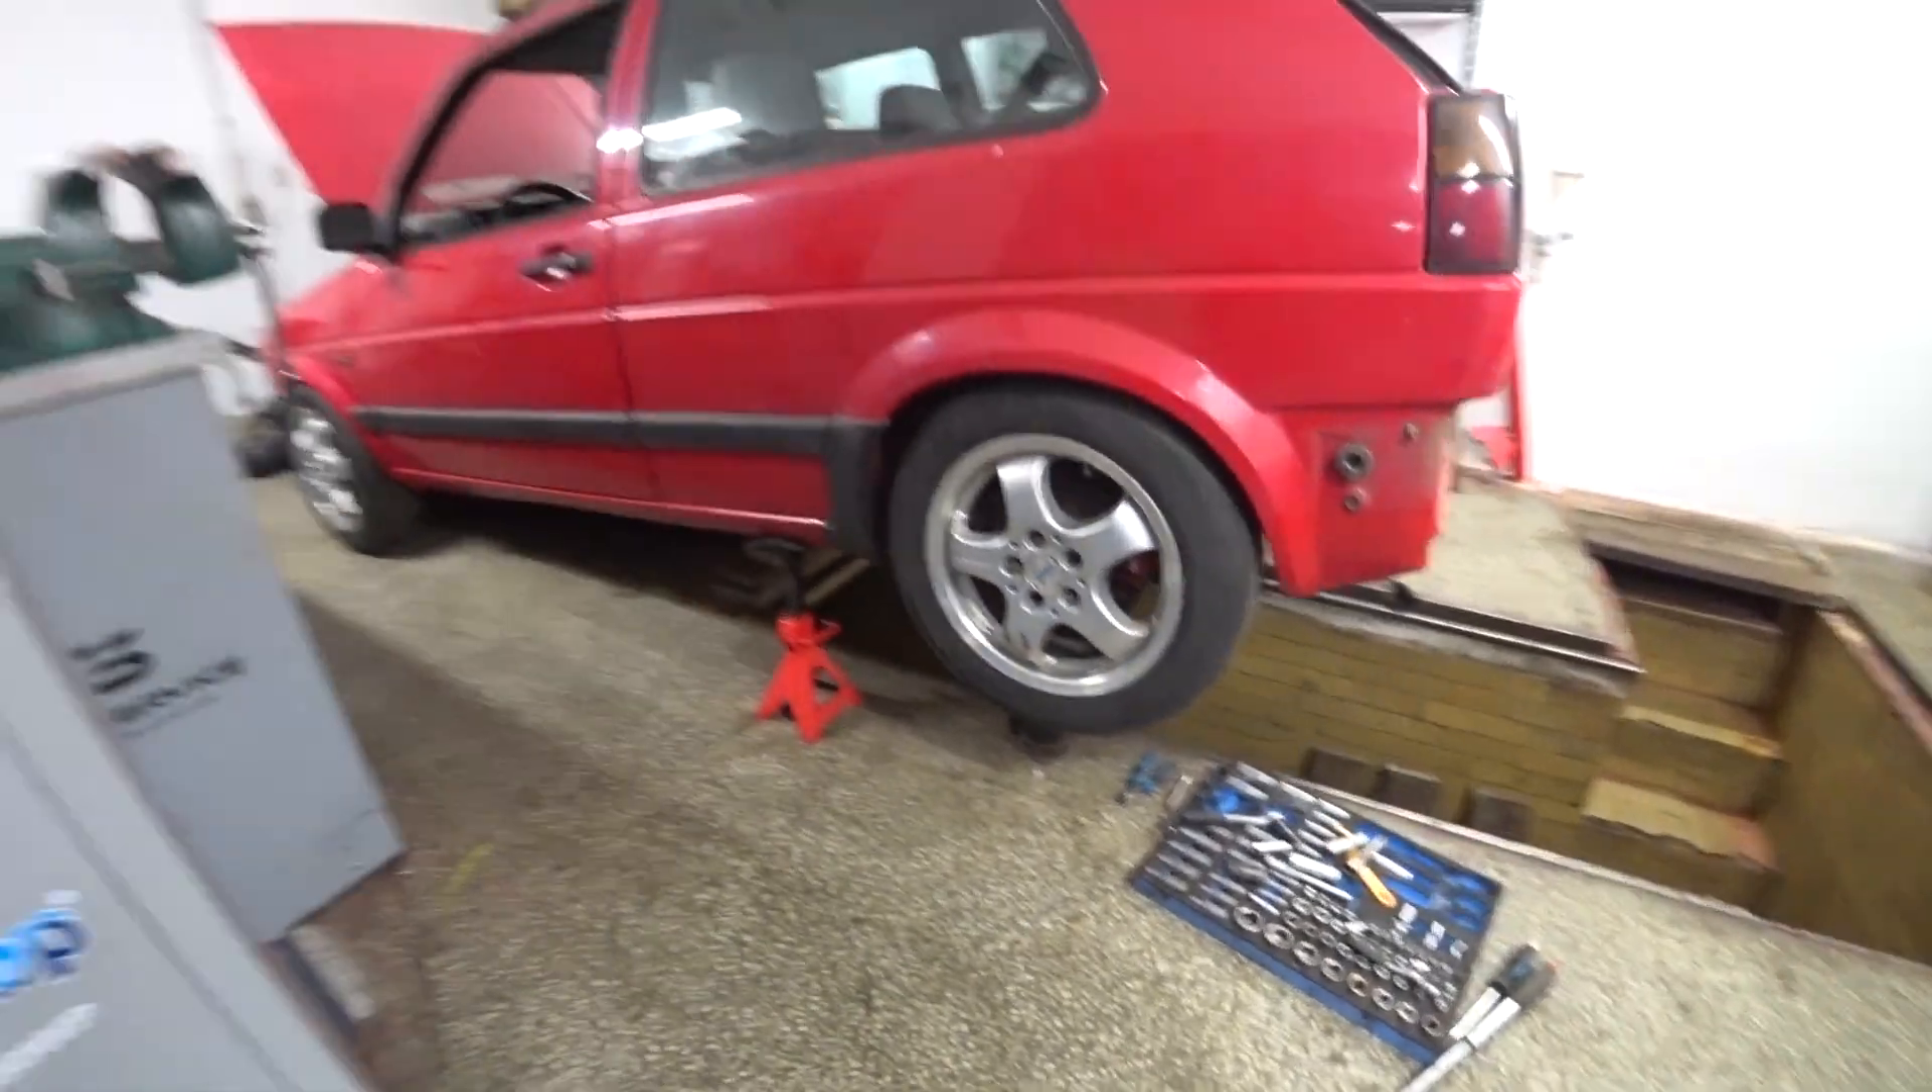Golf dalej jest na swoim miejscu. Zobaczcie koło. Jest przykręcone koło.